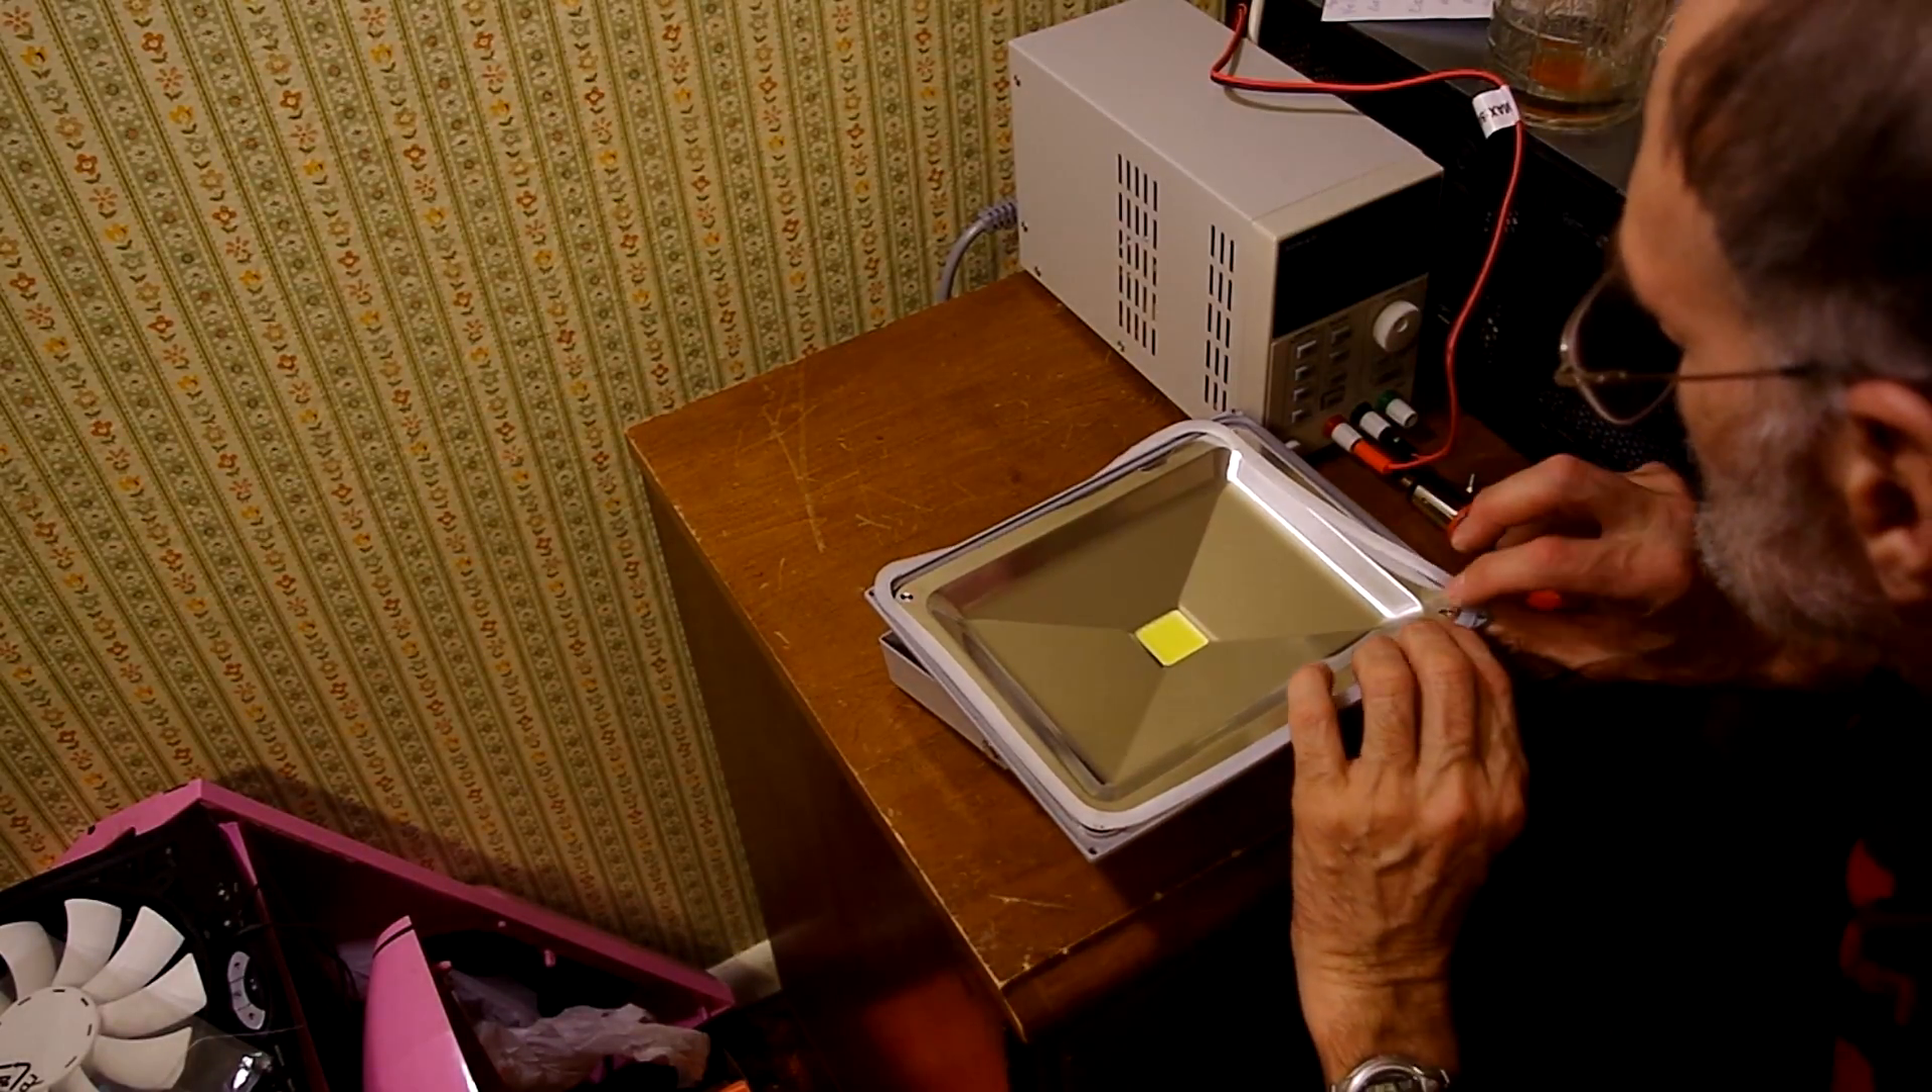Yeah, I got the reflector on.